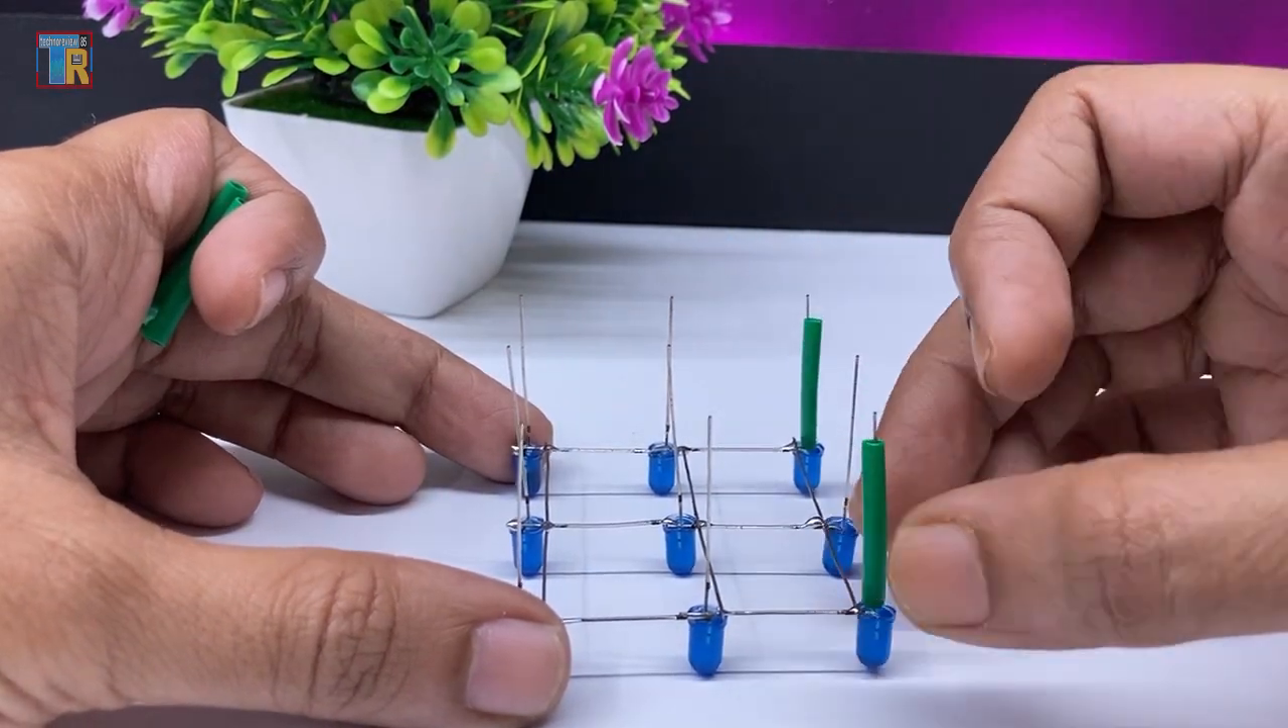One layer is complete. I will make two more layers but do not bend the positive pins of the last layer.